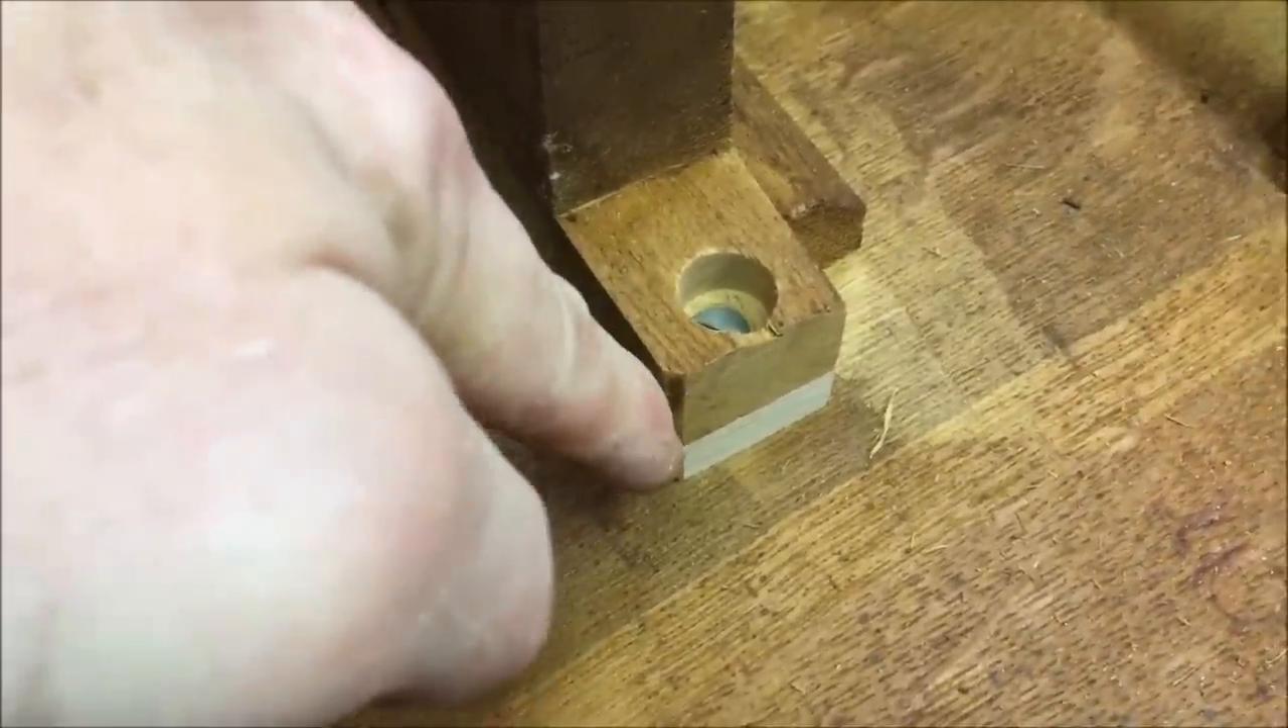I've got the mounting blocks back in place. I've got the seven sixteenths inch filler piece on the bottom here.